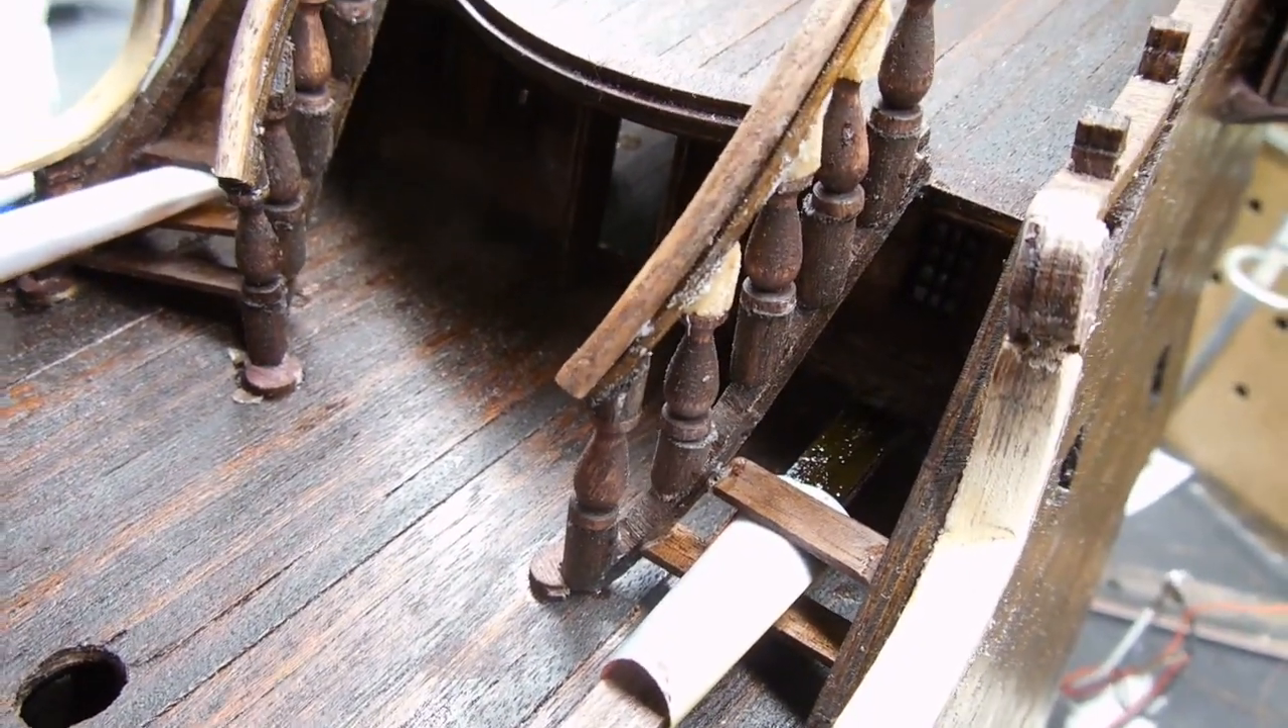I've gotten the framing for the stairs in place.